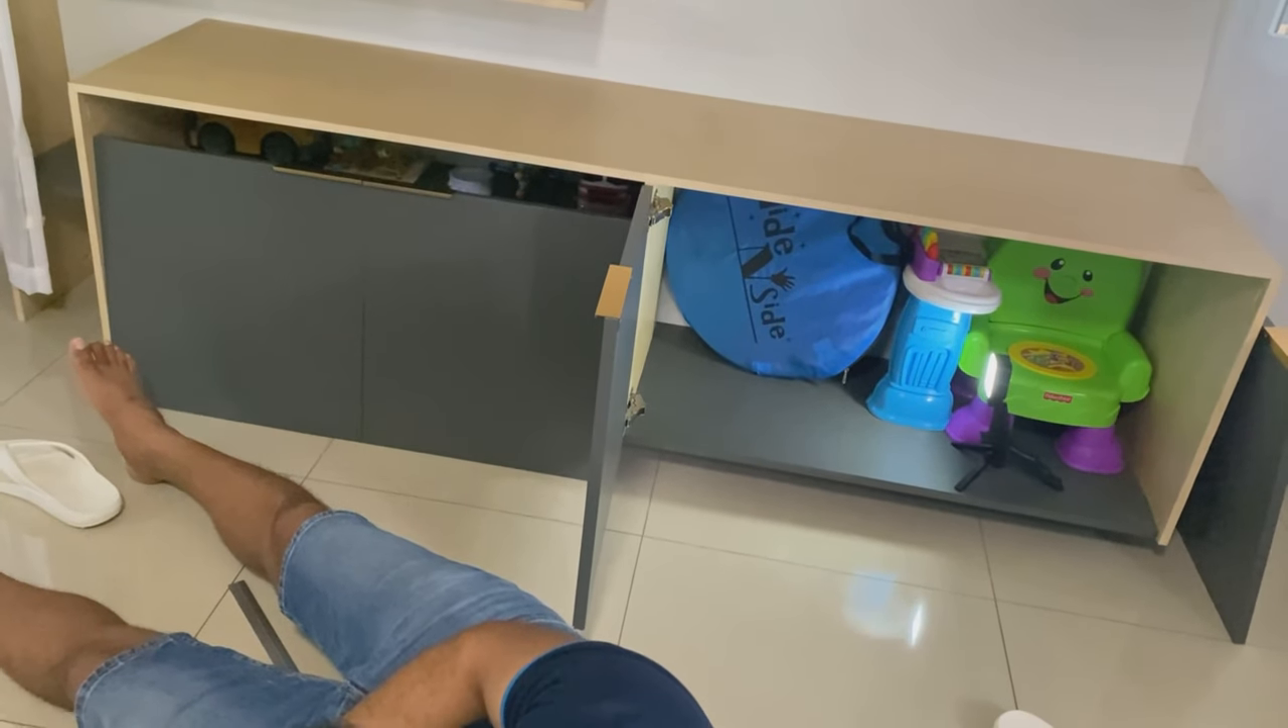Finally the first door is on.